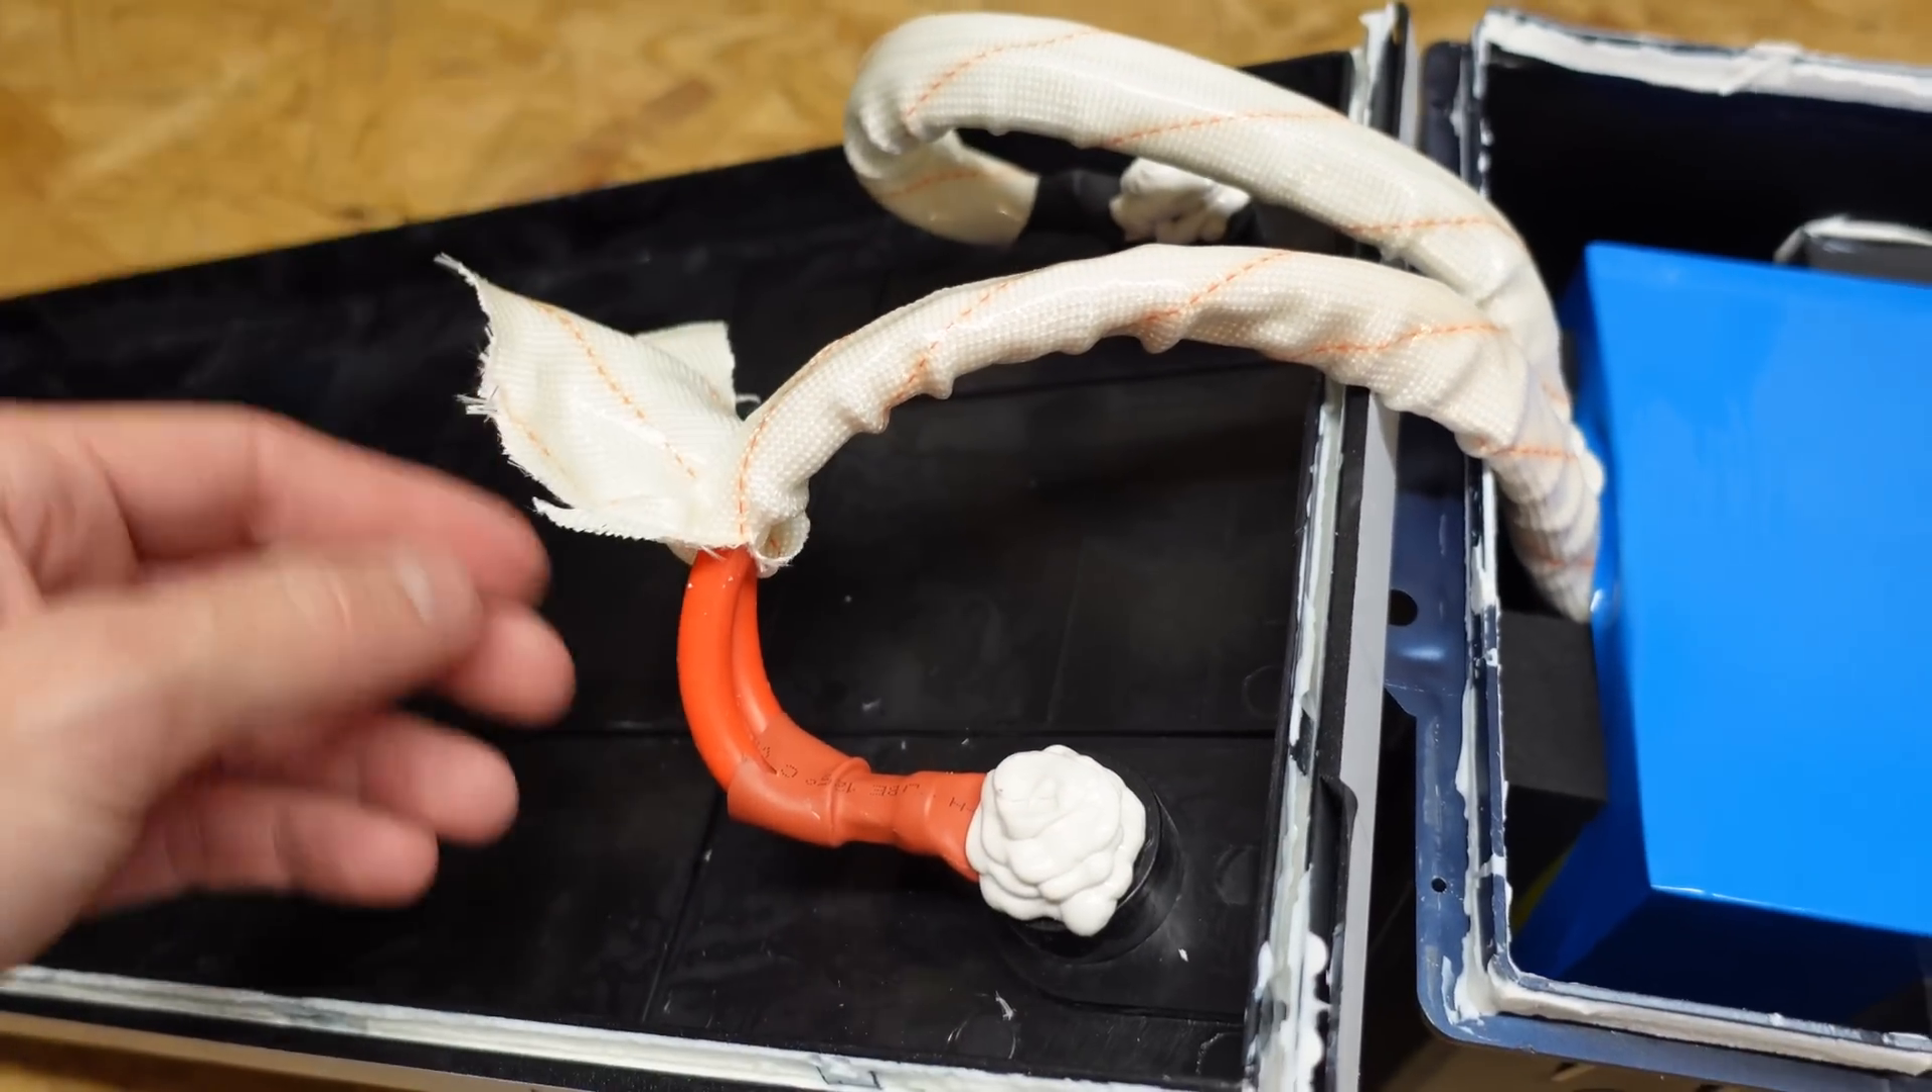We've got our wire with this heat protective wrap around it and I did pull it back over here.